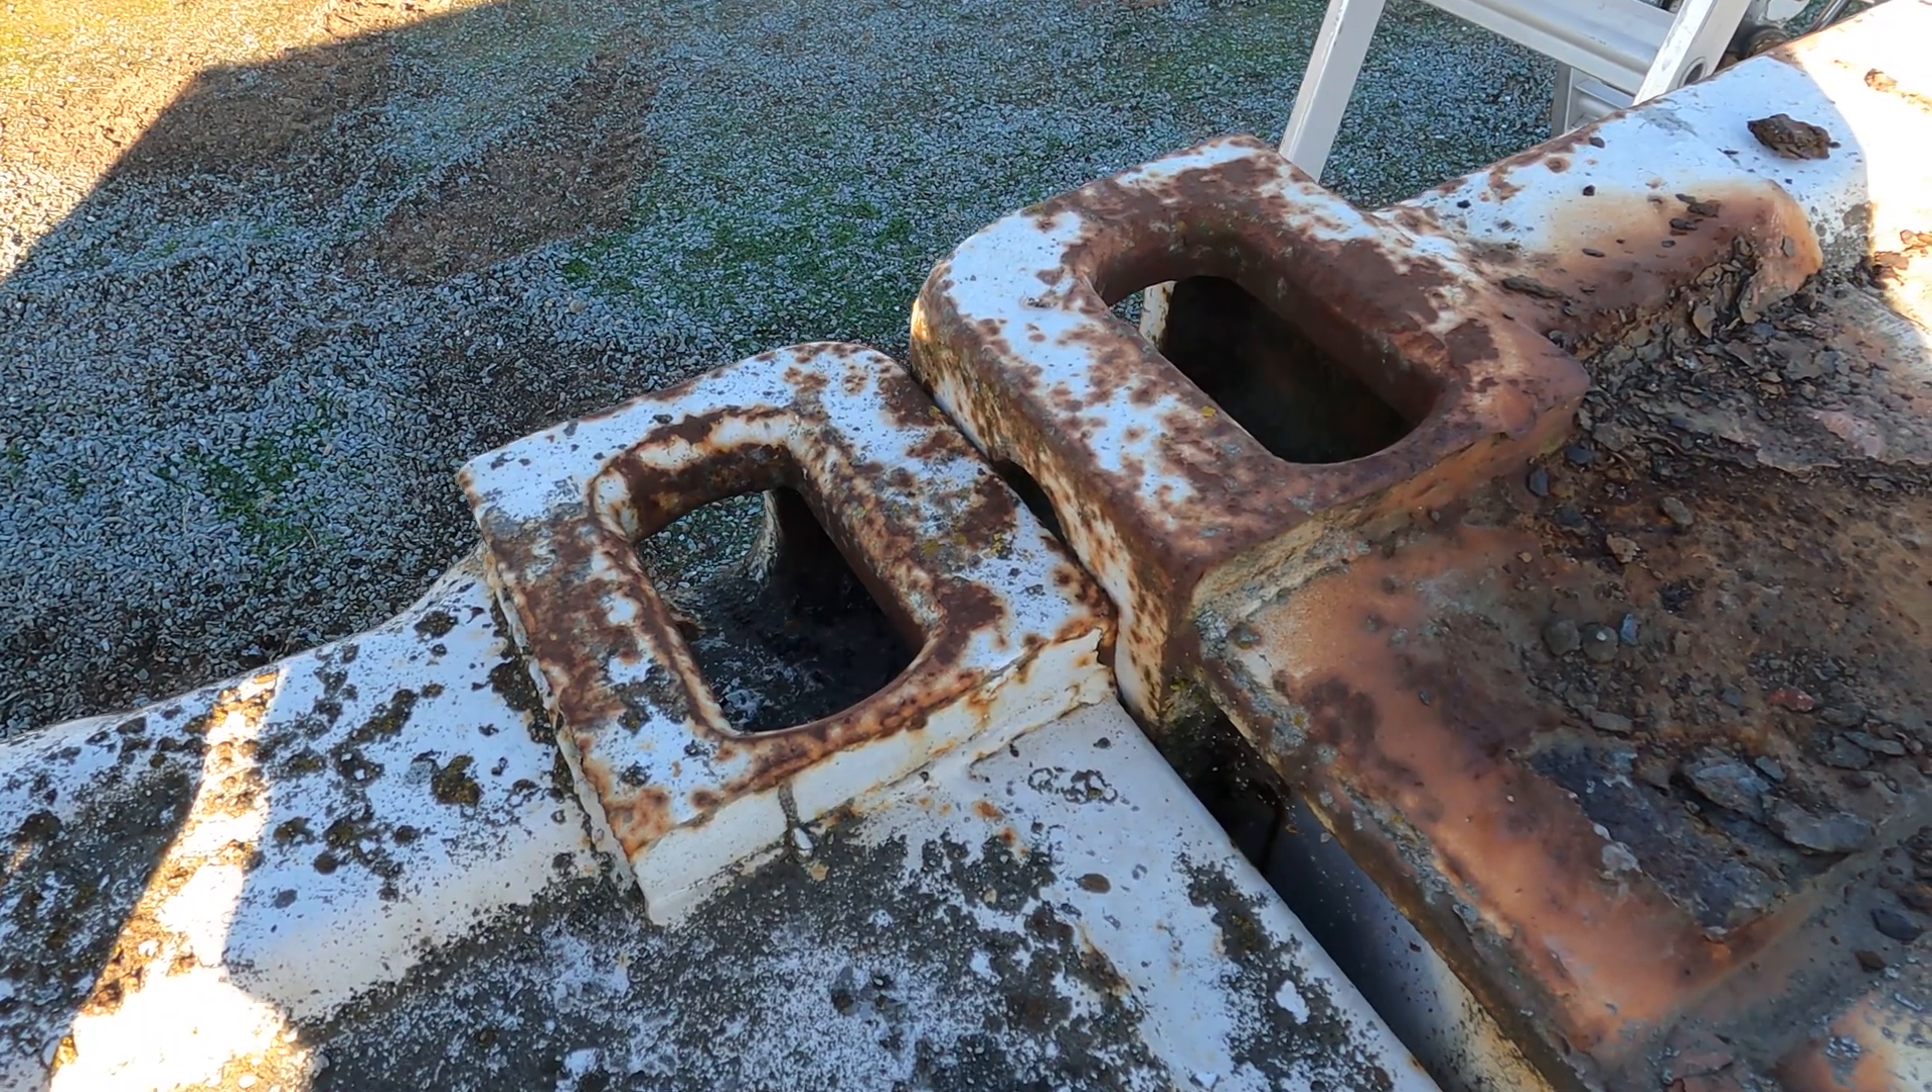Right here we're looking at the corner posts of the container you can see they're about an inch different in here maybe an inch and a half.